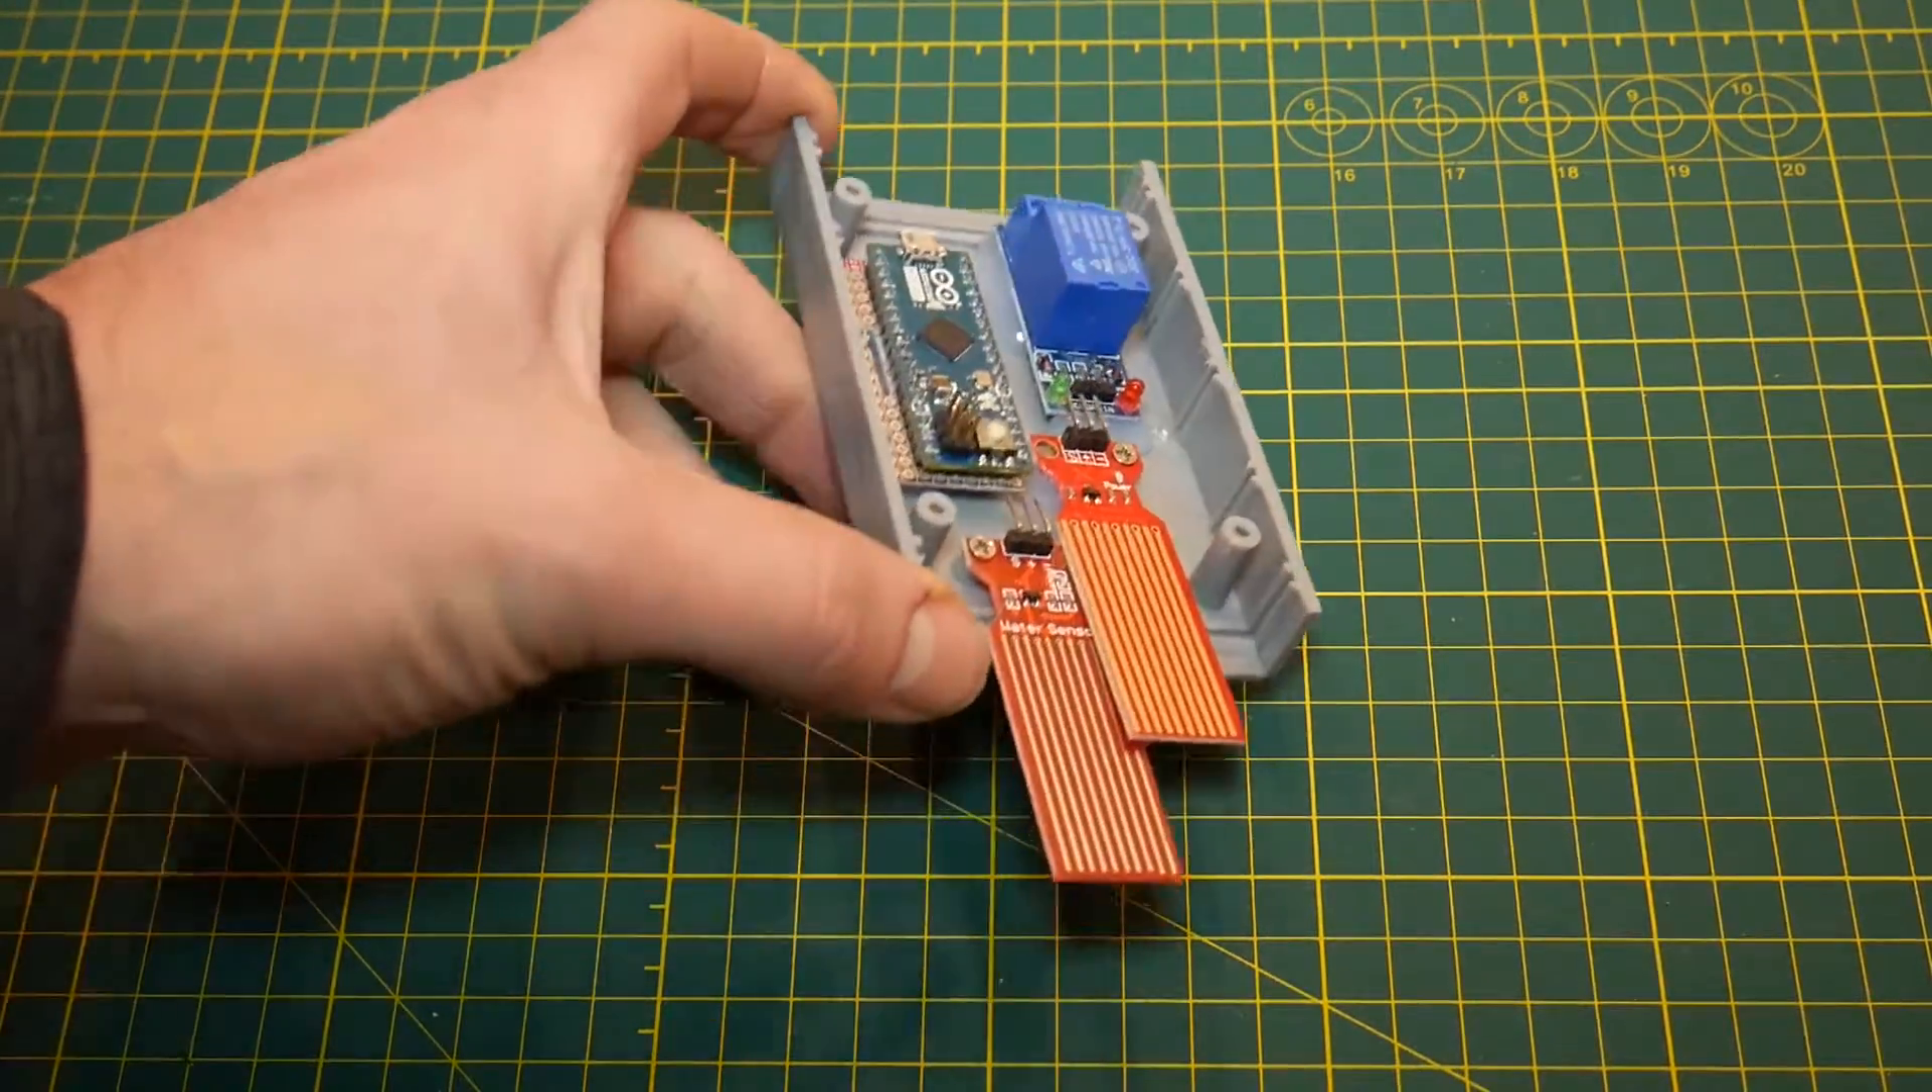You can see here that I've mounted my Arduino and I've mounted the relay inside the enclosure and I've kept enough room to work around with my soldering iron.